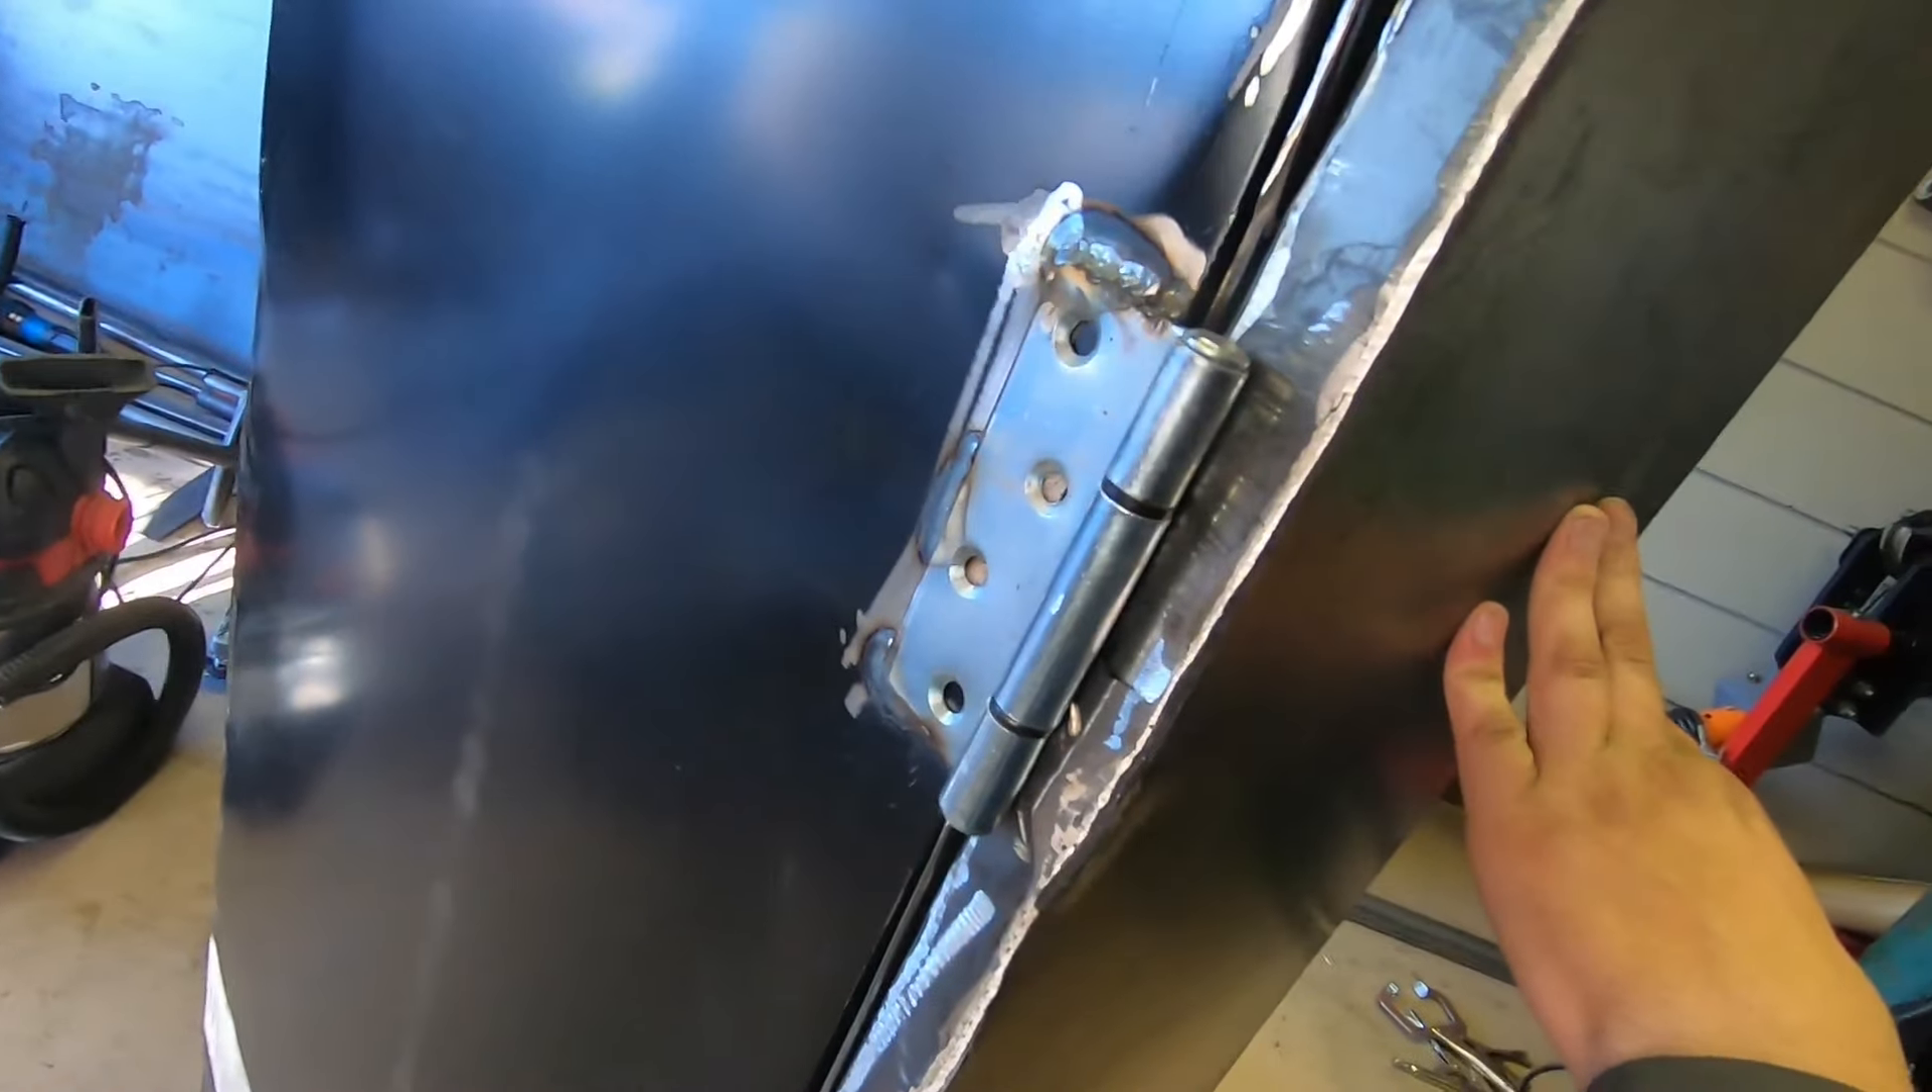We got the door all mounted up just a couple hinges there down there and then welded it on the inside.